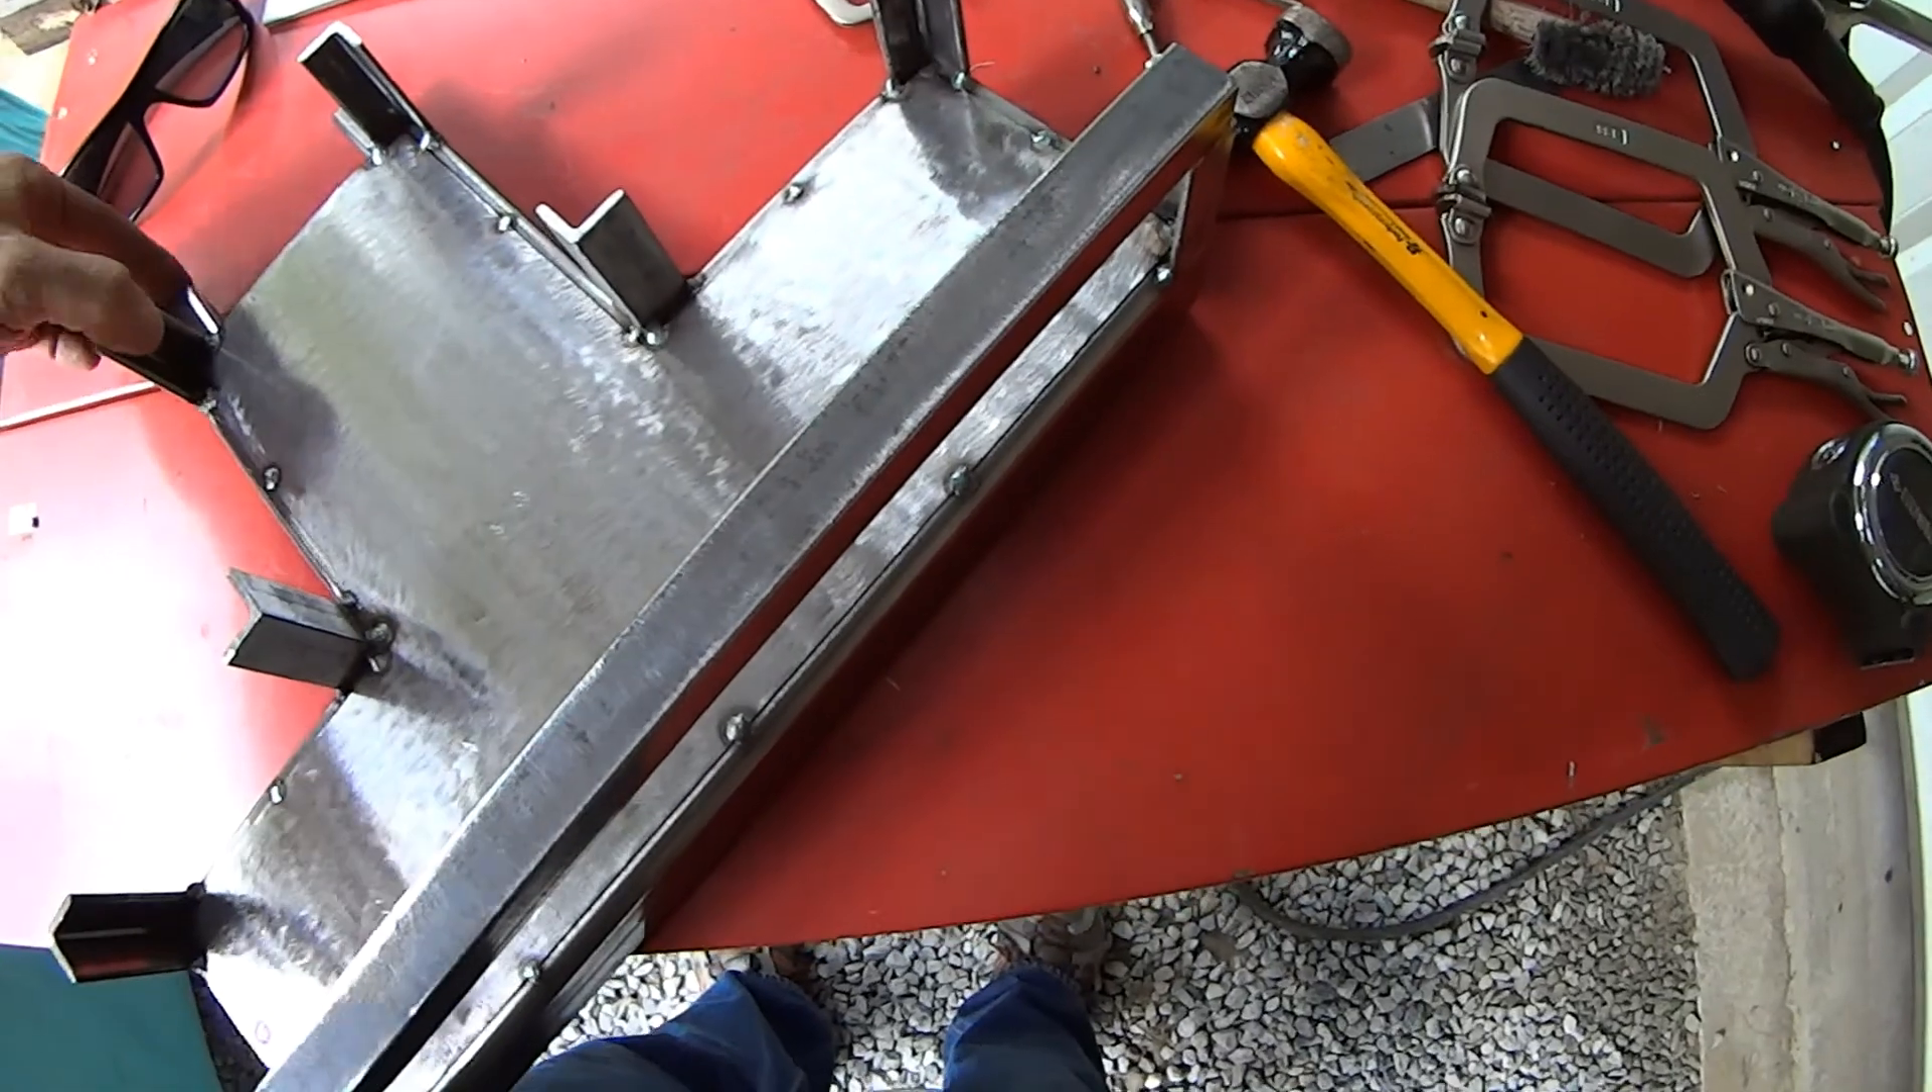You can see i've got all my uprights put up.